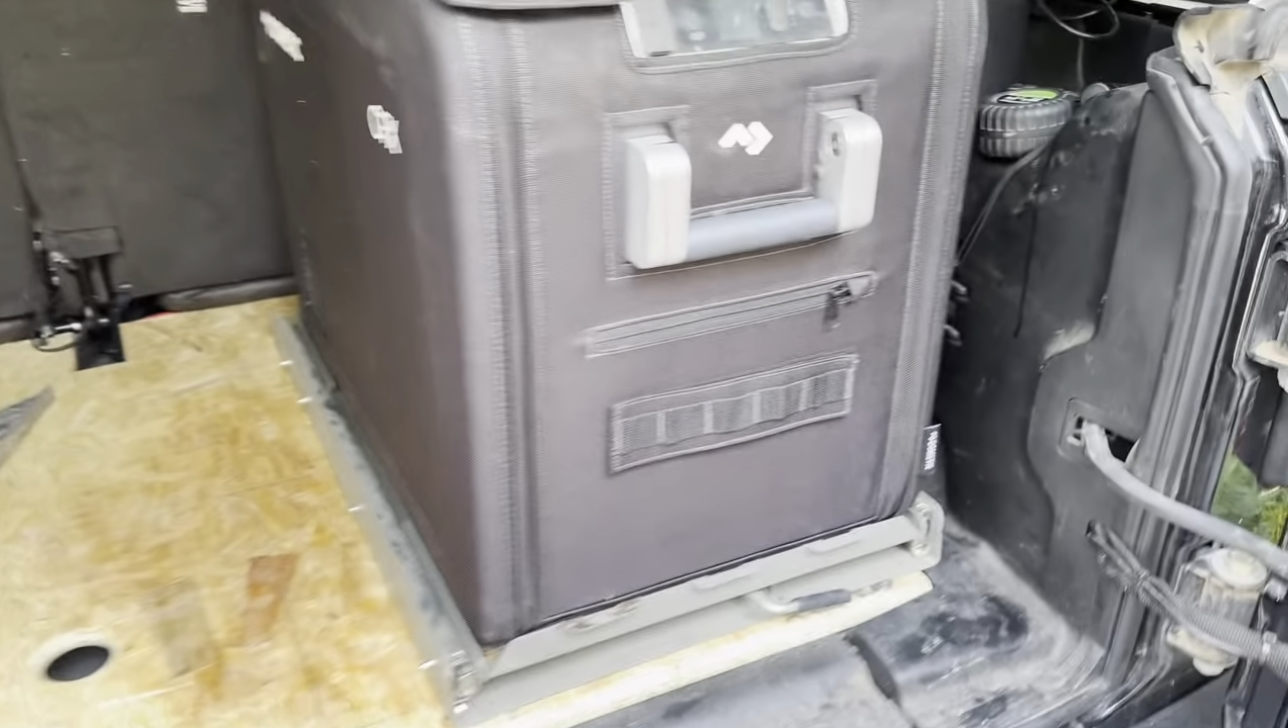We got the fridge installed and the slider in place.